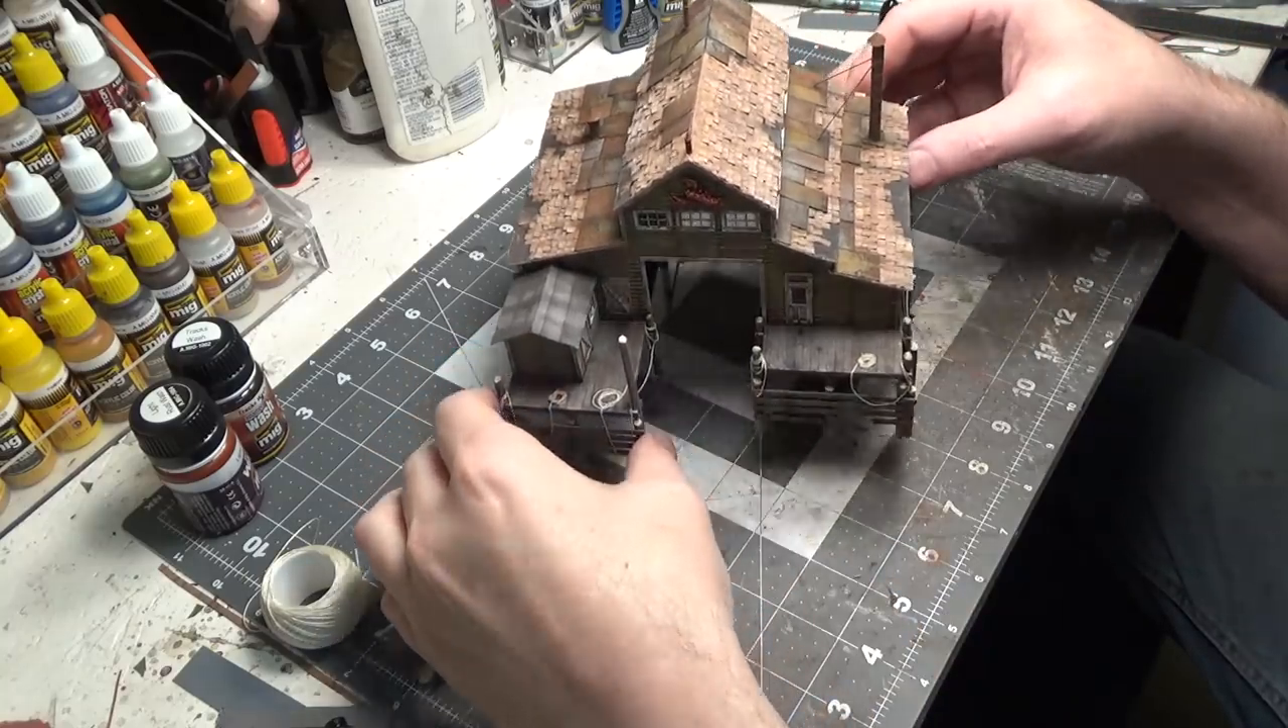So our roof is completed.